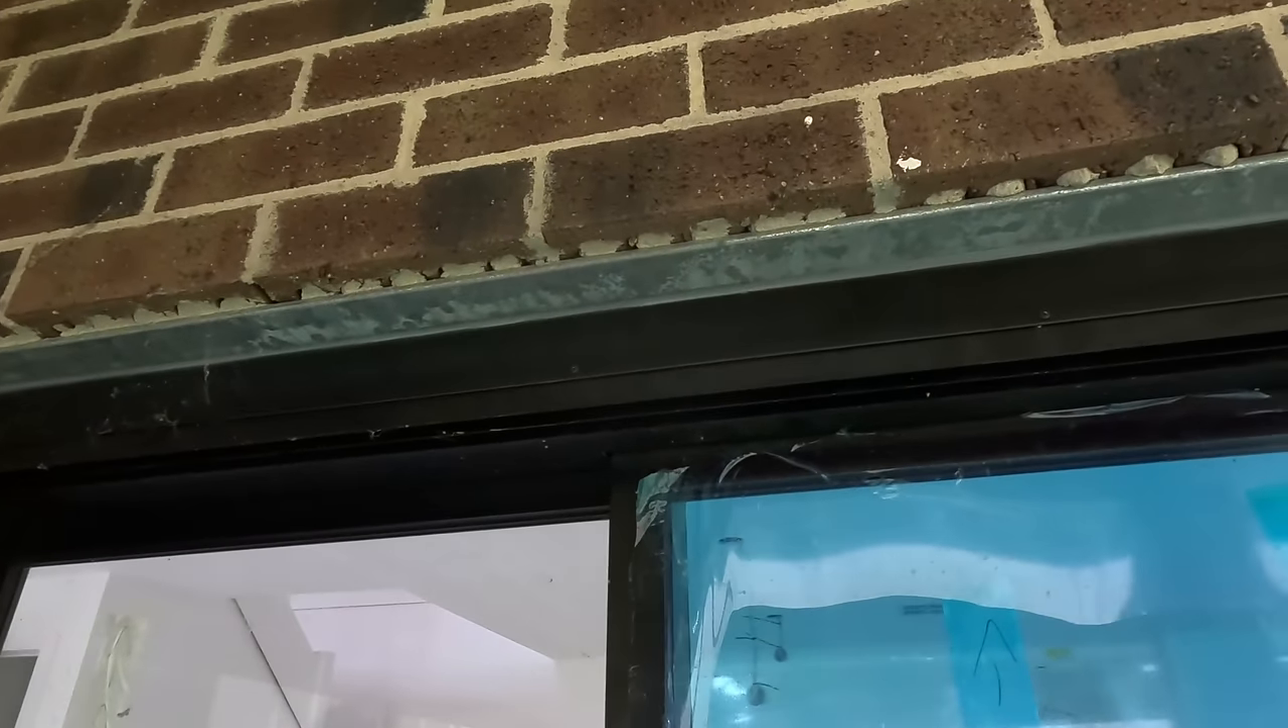Also the lintel overhang right there the bricks overhanging the lintel oh my god.